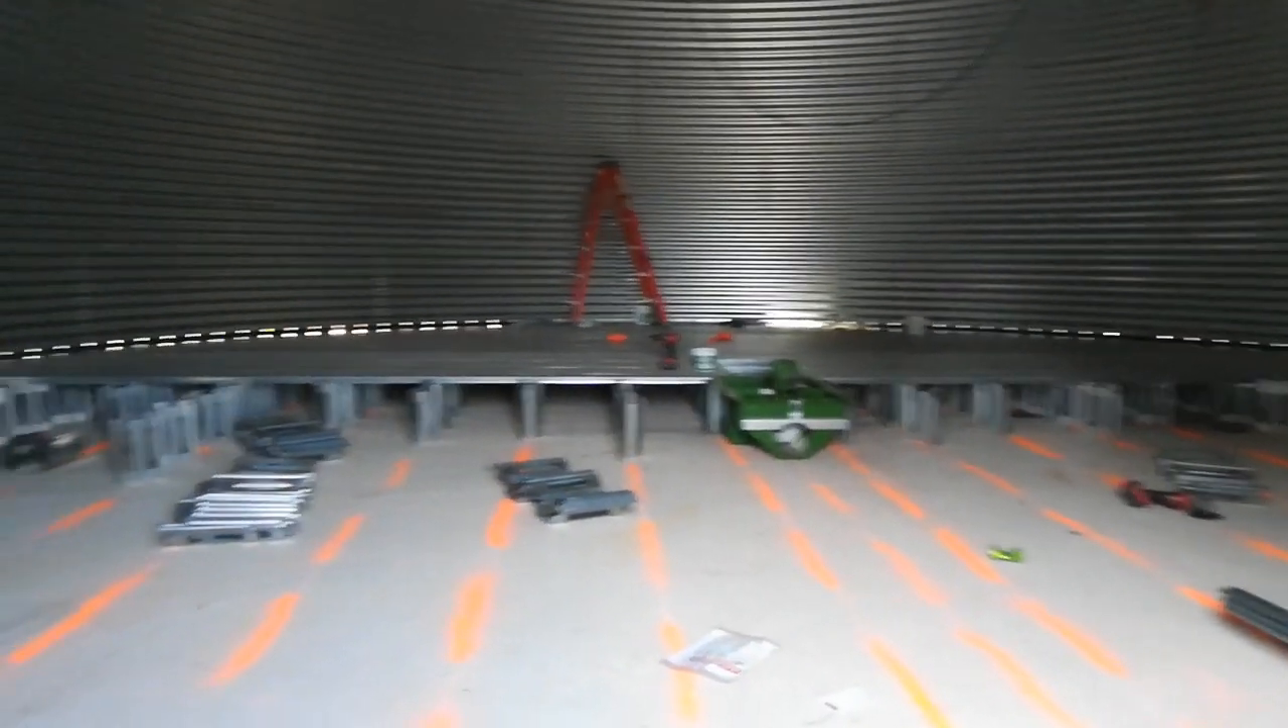I've got about half the floor in, I guess.